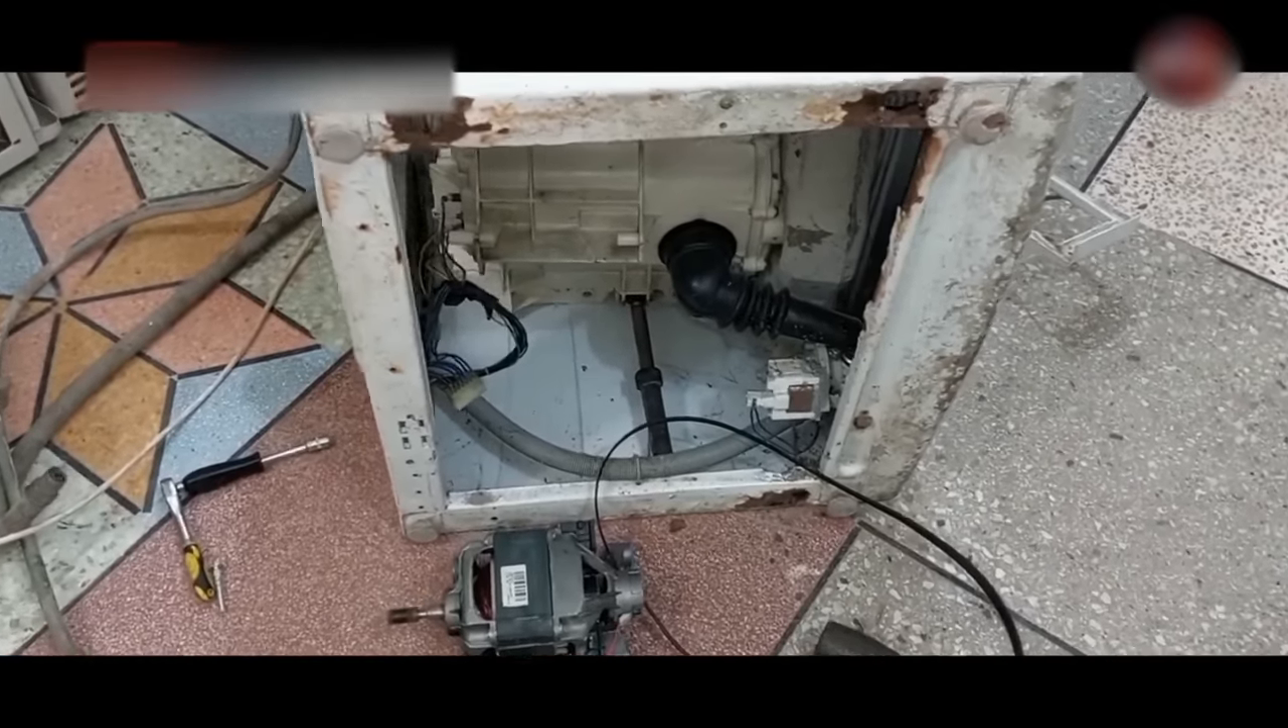Now you can see I have opened the motor from its body.